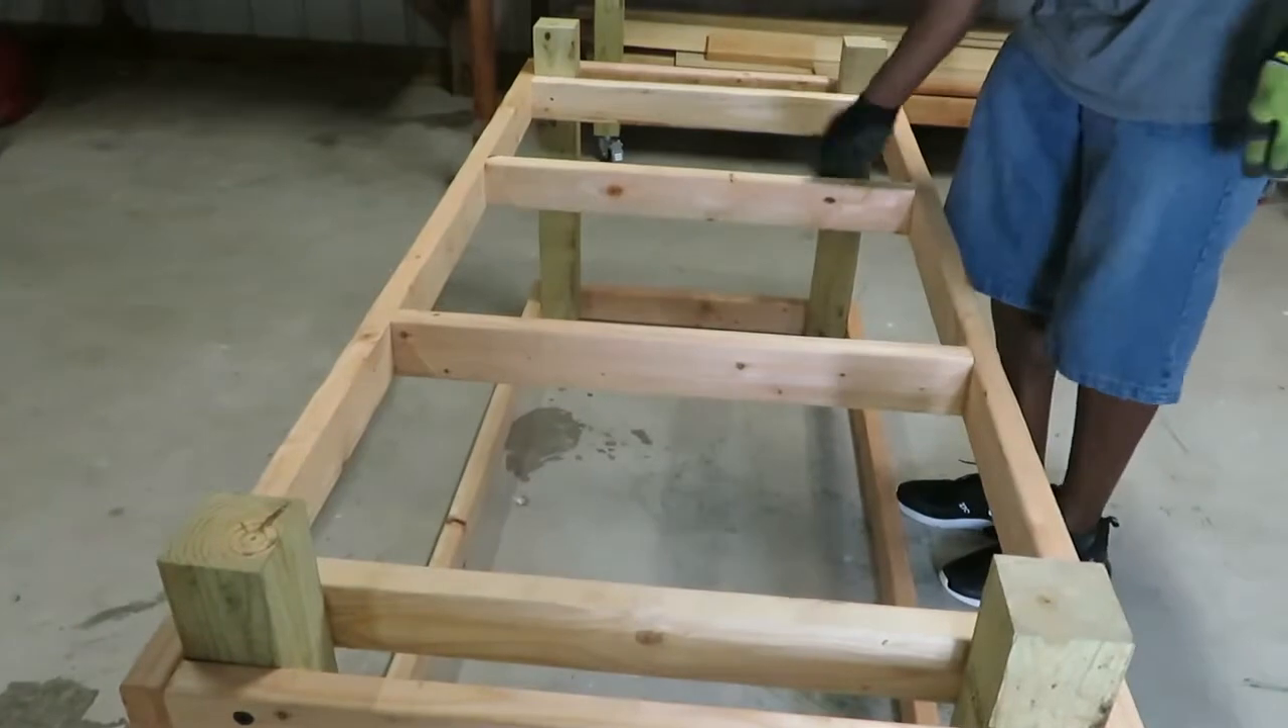But you can see all the cross pieces are on it.